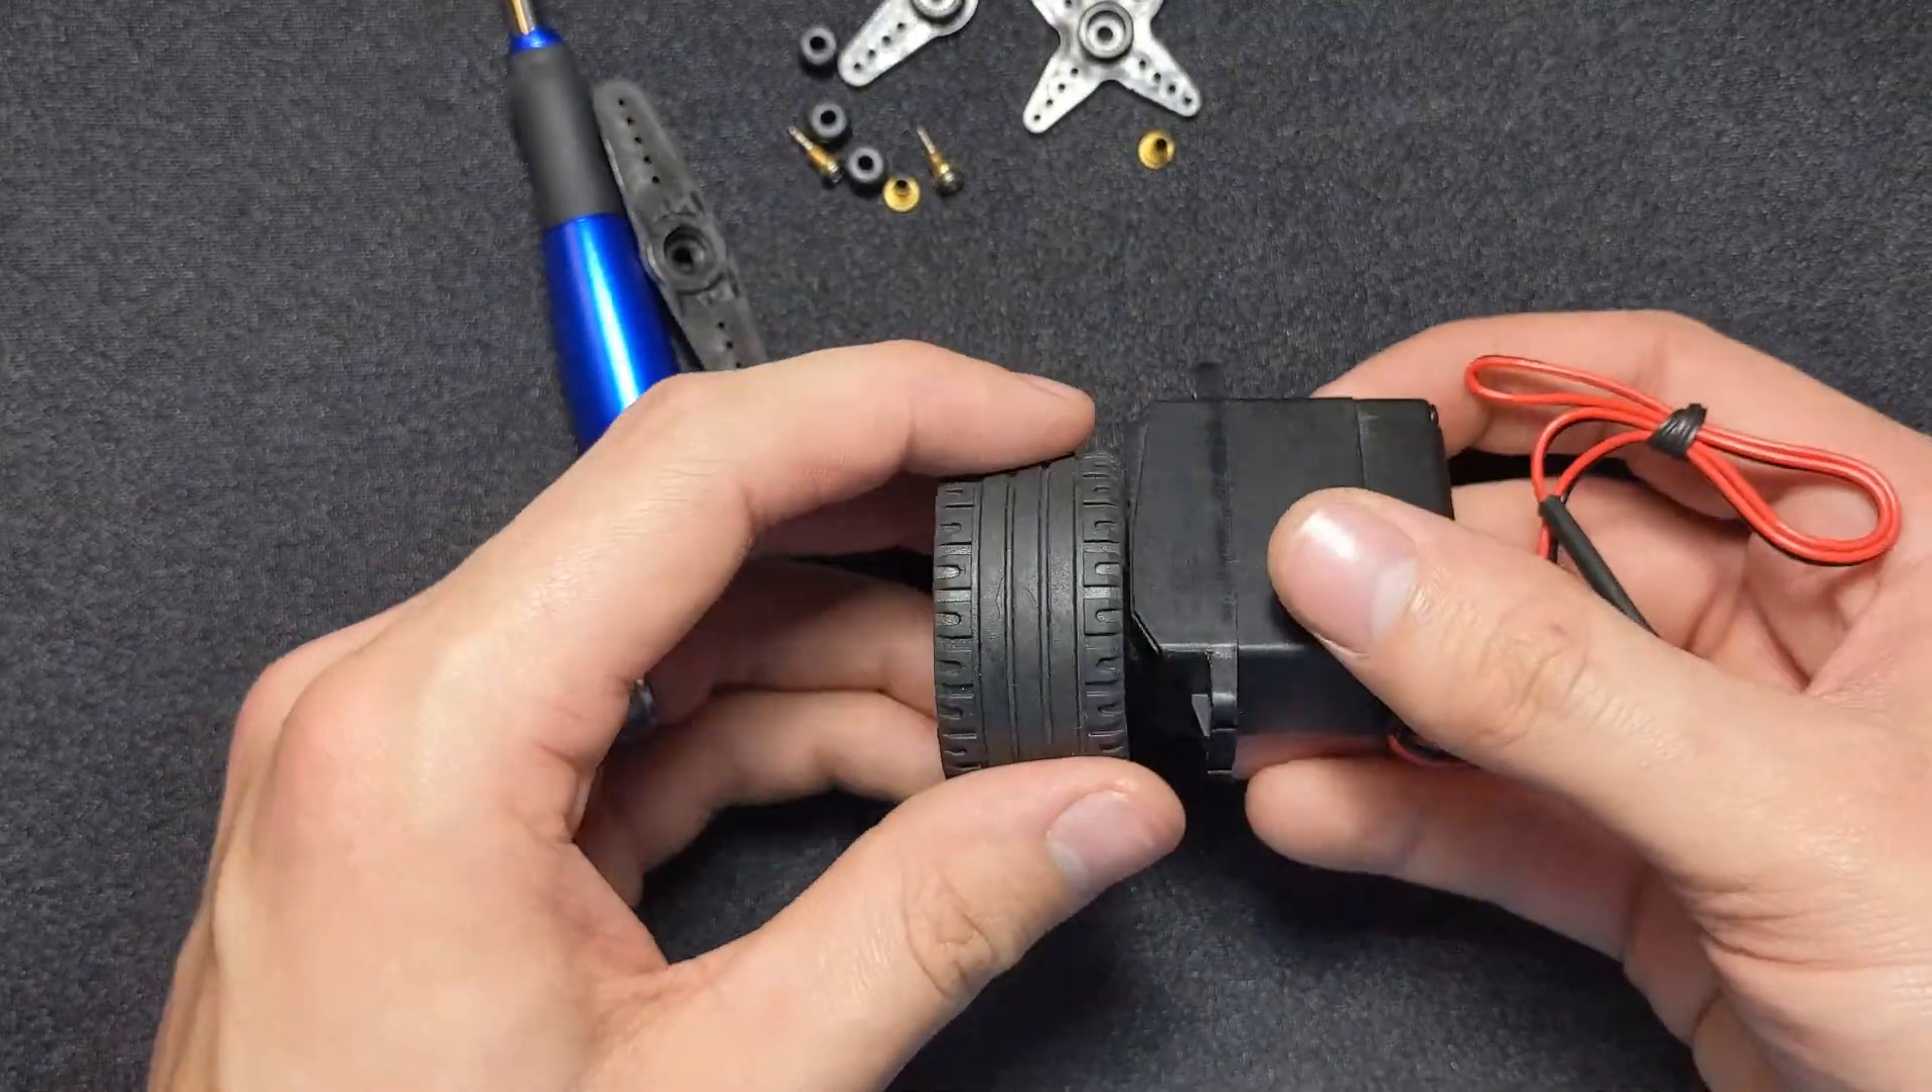Now we've got a tire and wheel mounted to our motor.